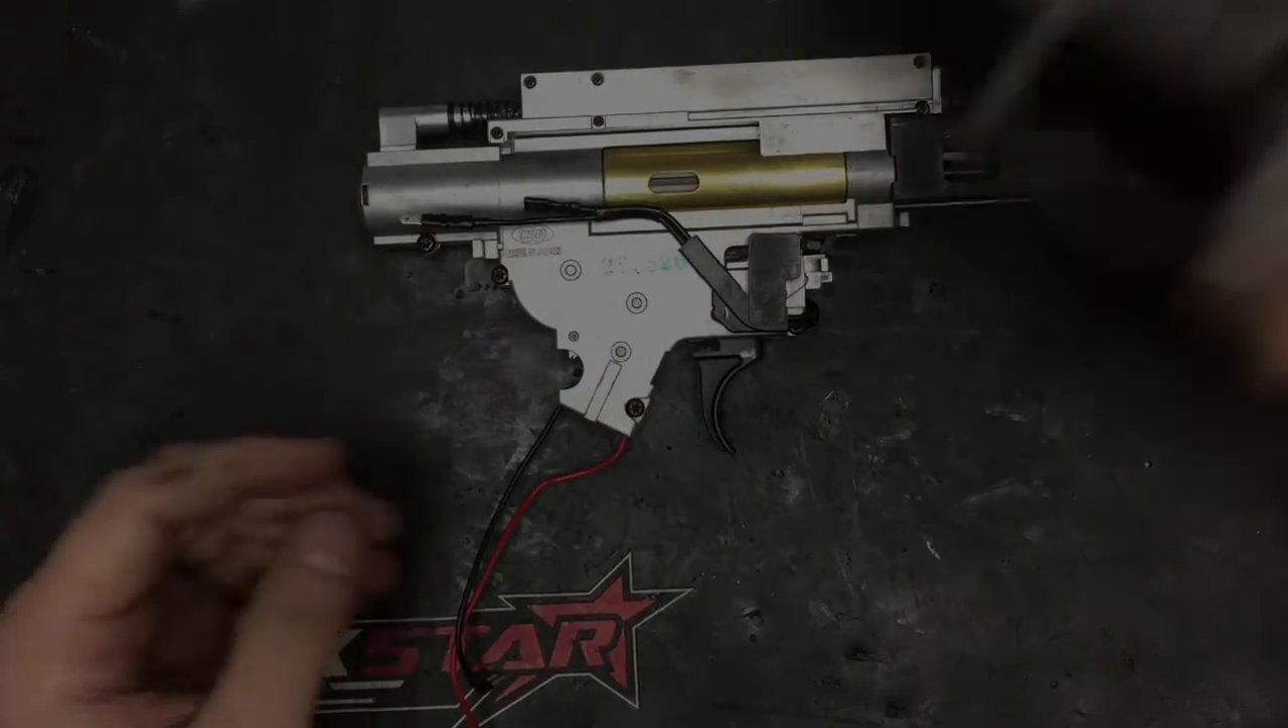That's pretty much the gearbox assembled.